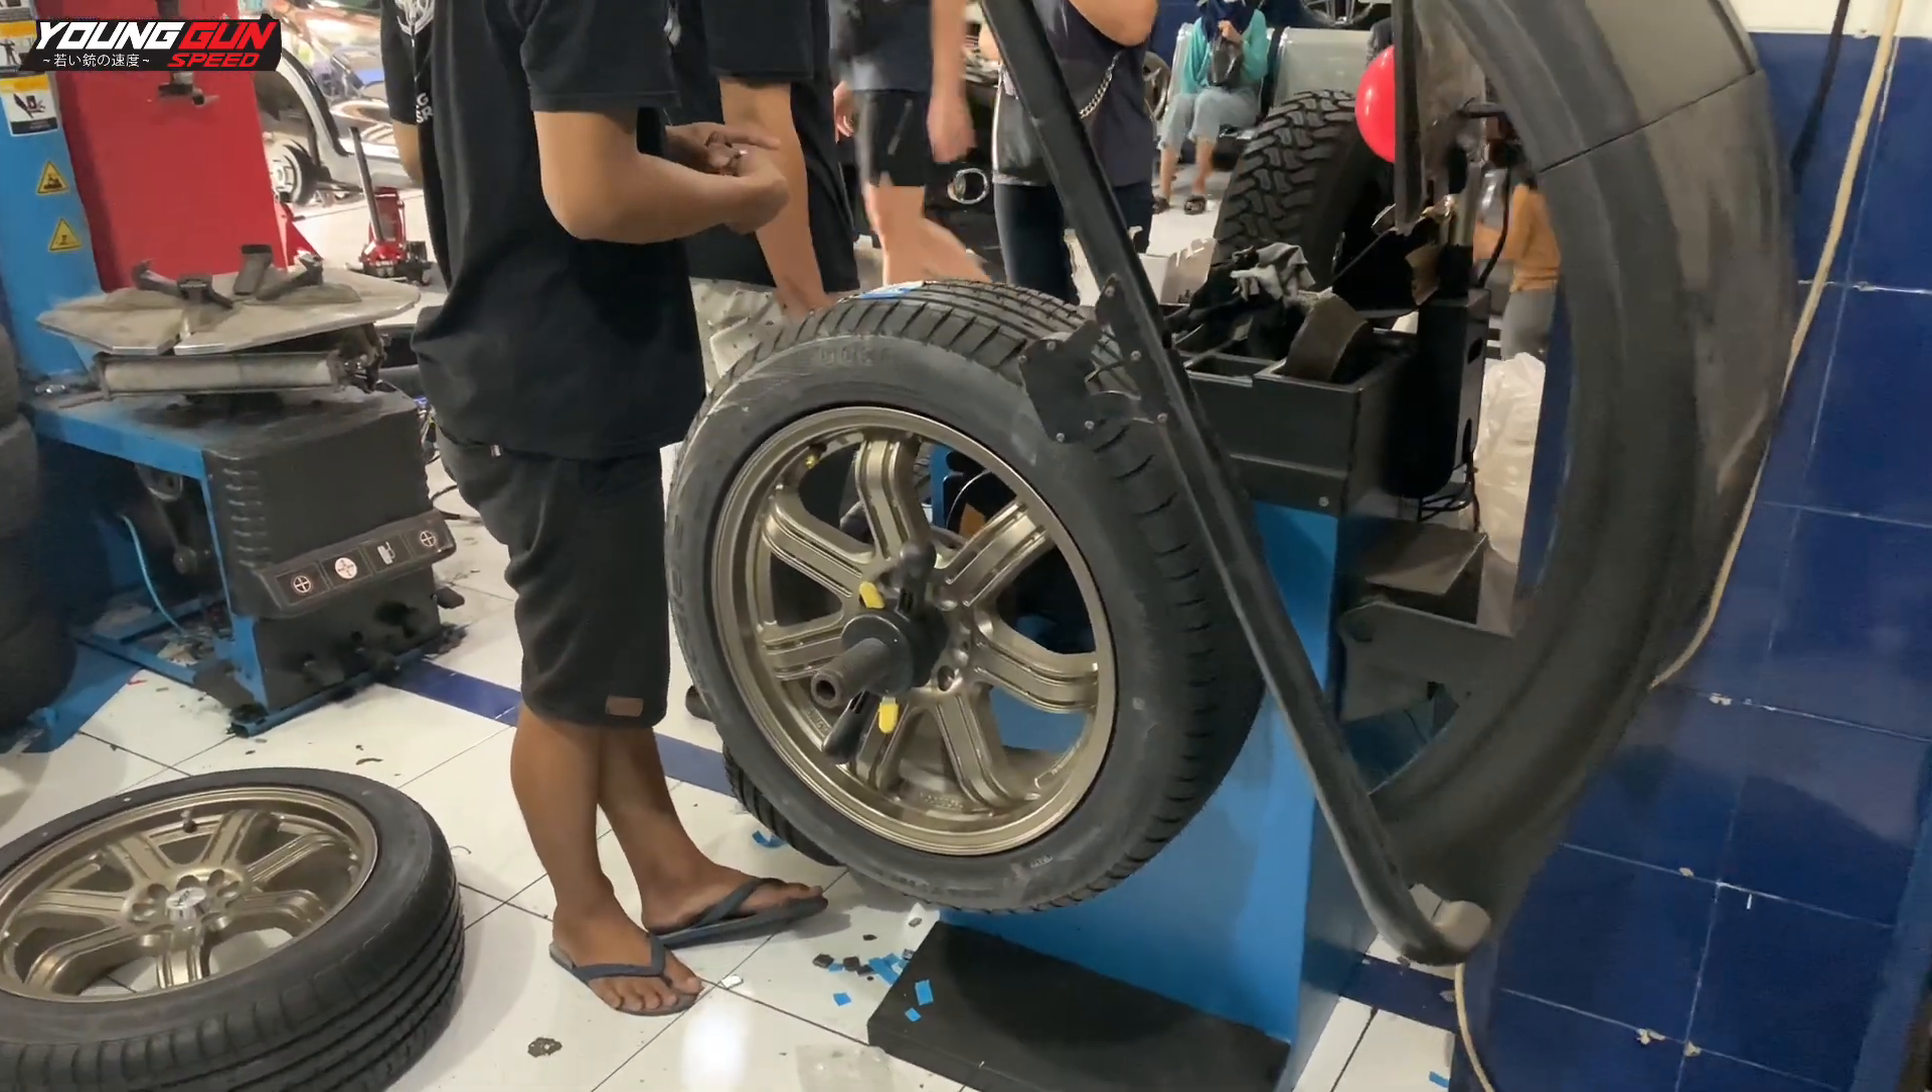Nah ban sudah terpasang dan sudah kita kasih nitrogen Sekarang tinggal kita balancing.